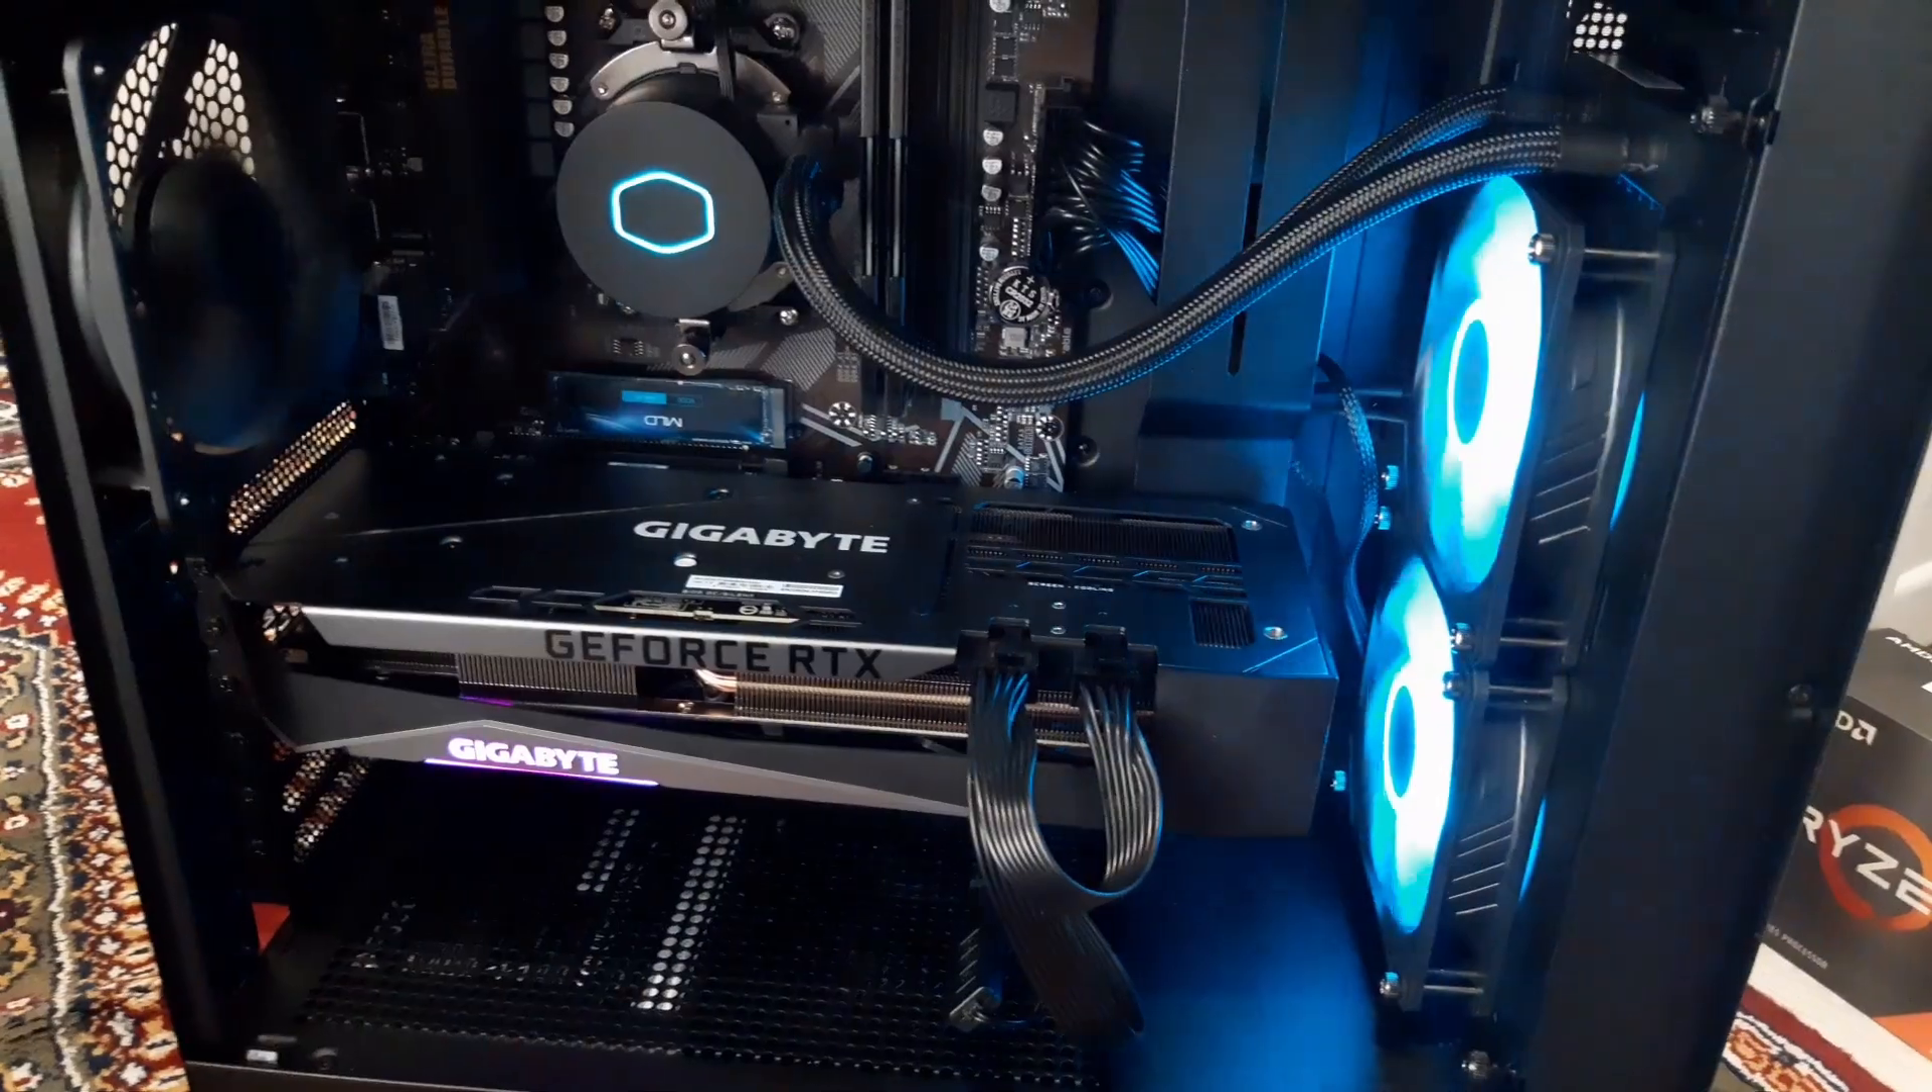Gördüğünüz gibi ekran kartını vesaire her şeyini taktım ve tuşuna basıp gücü verdik yani.